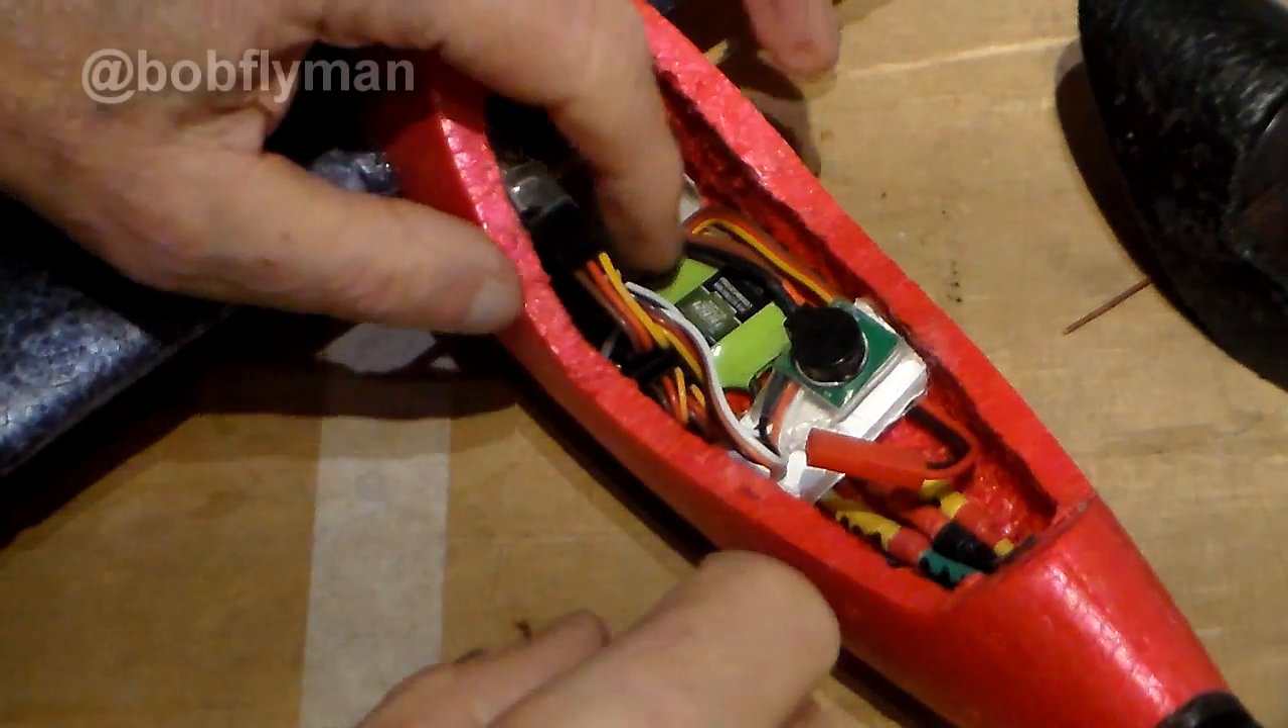So, as you can see, electrics are in.